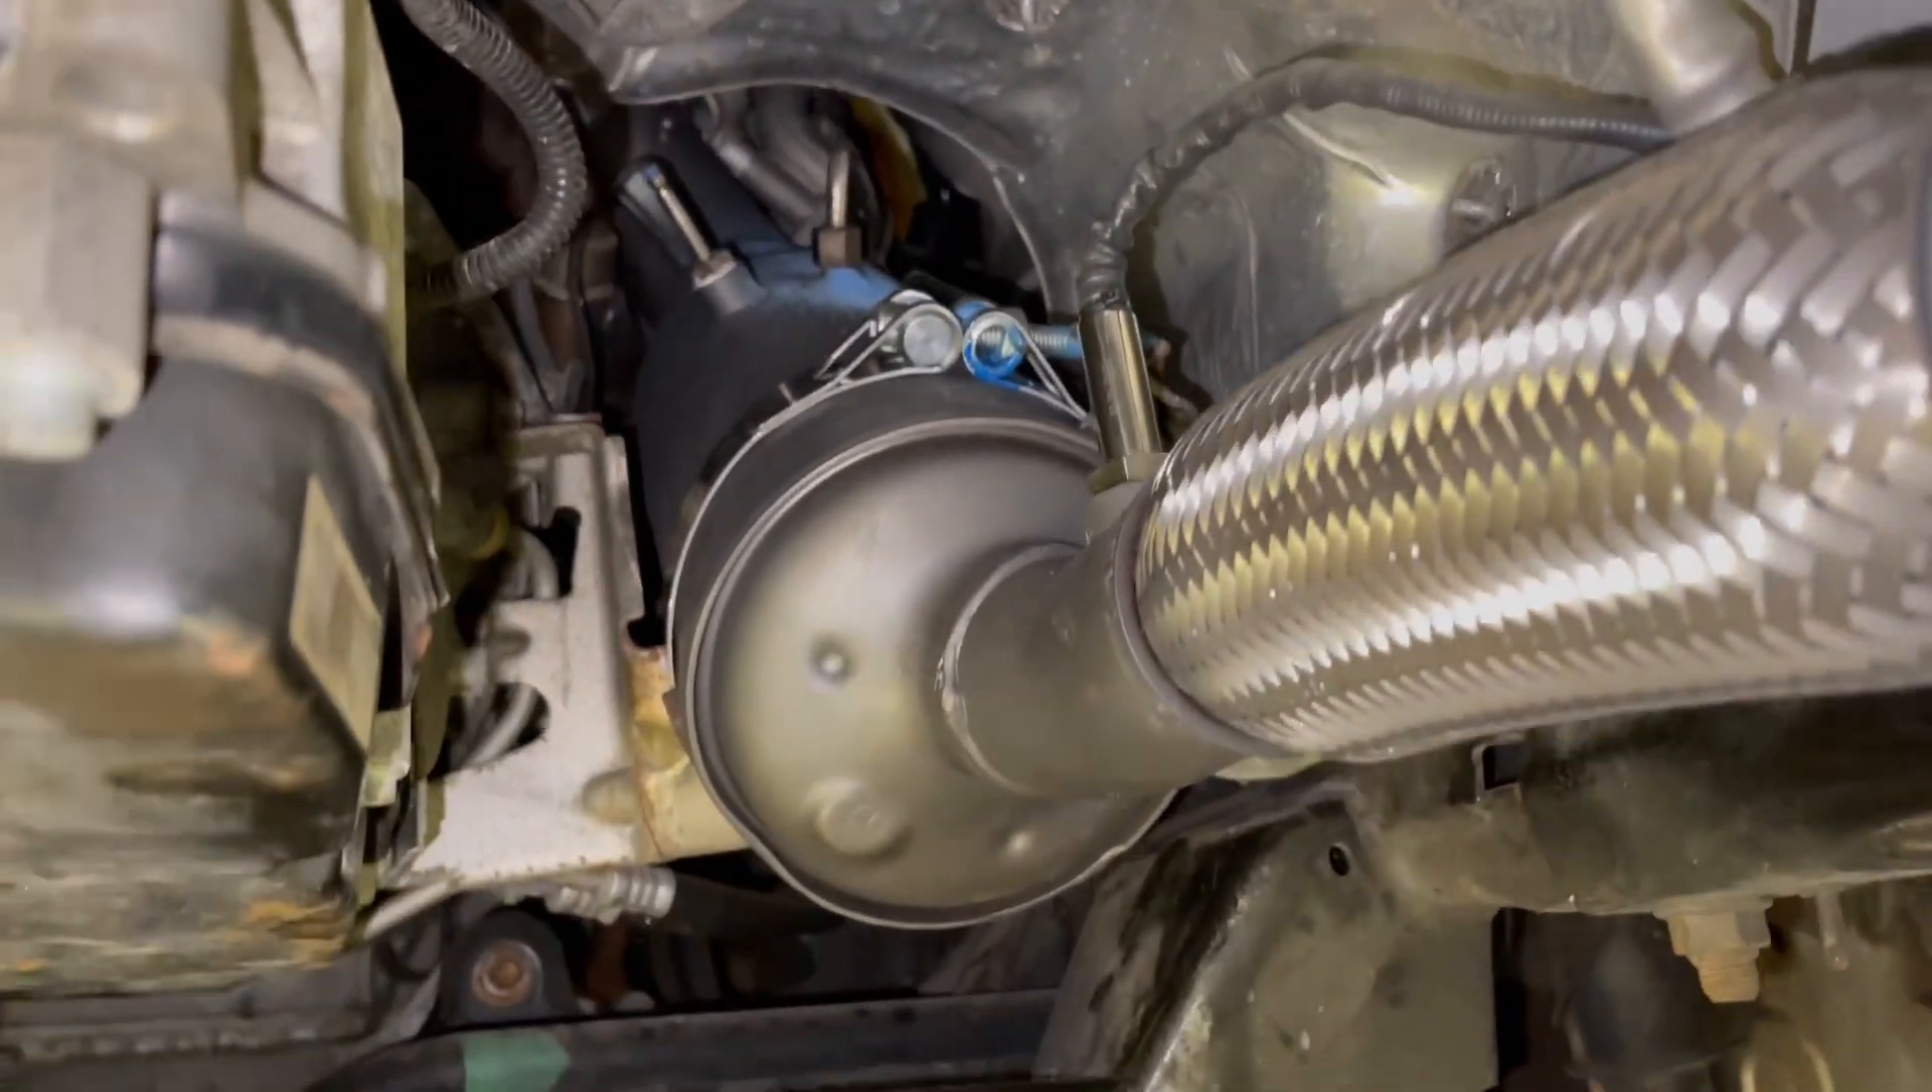Hier hebben we het nieuwe roetfilter geplaatst. Met een nieuwe klem om de demper.